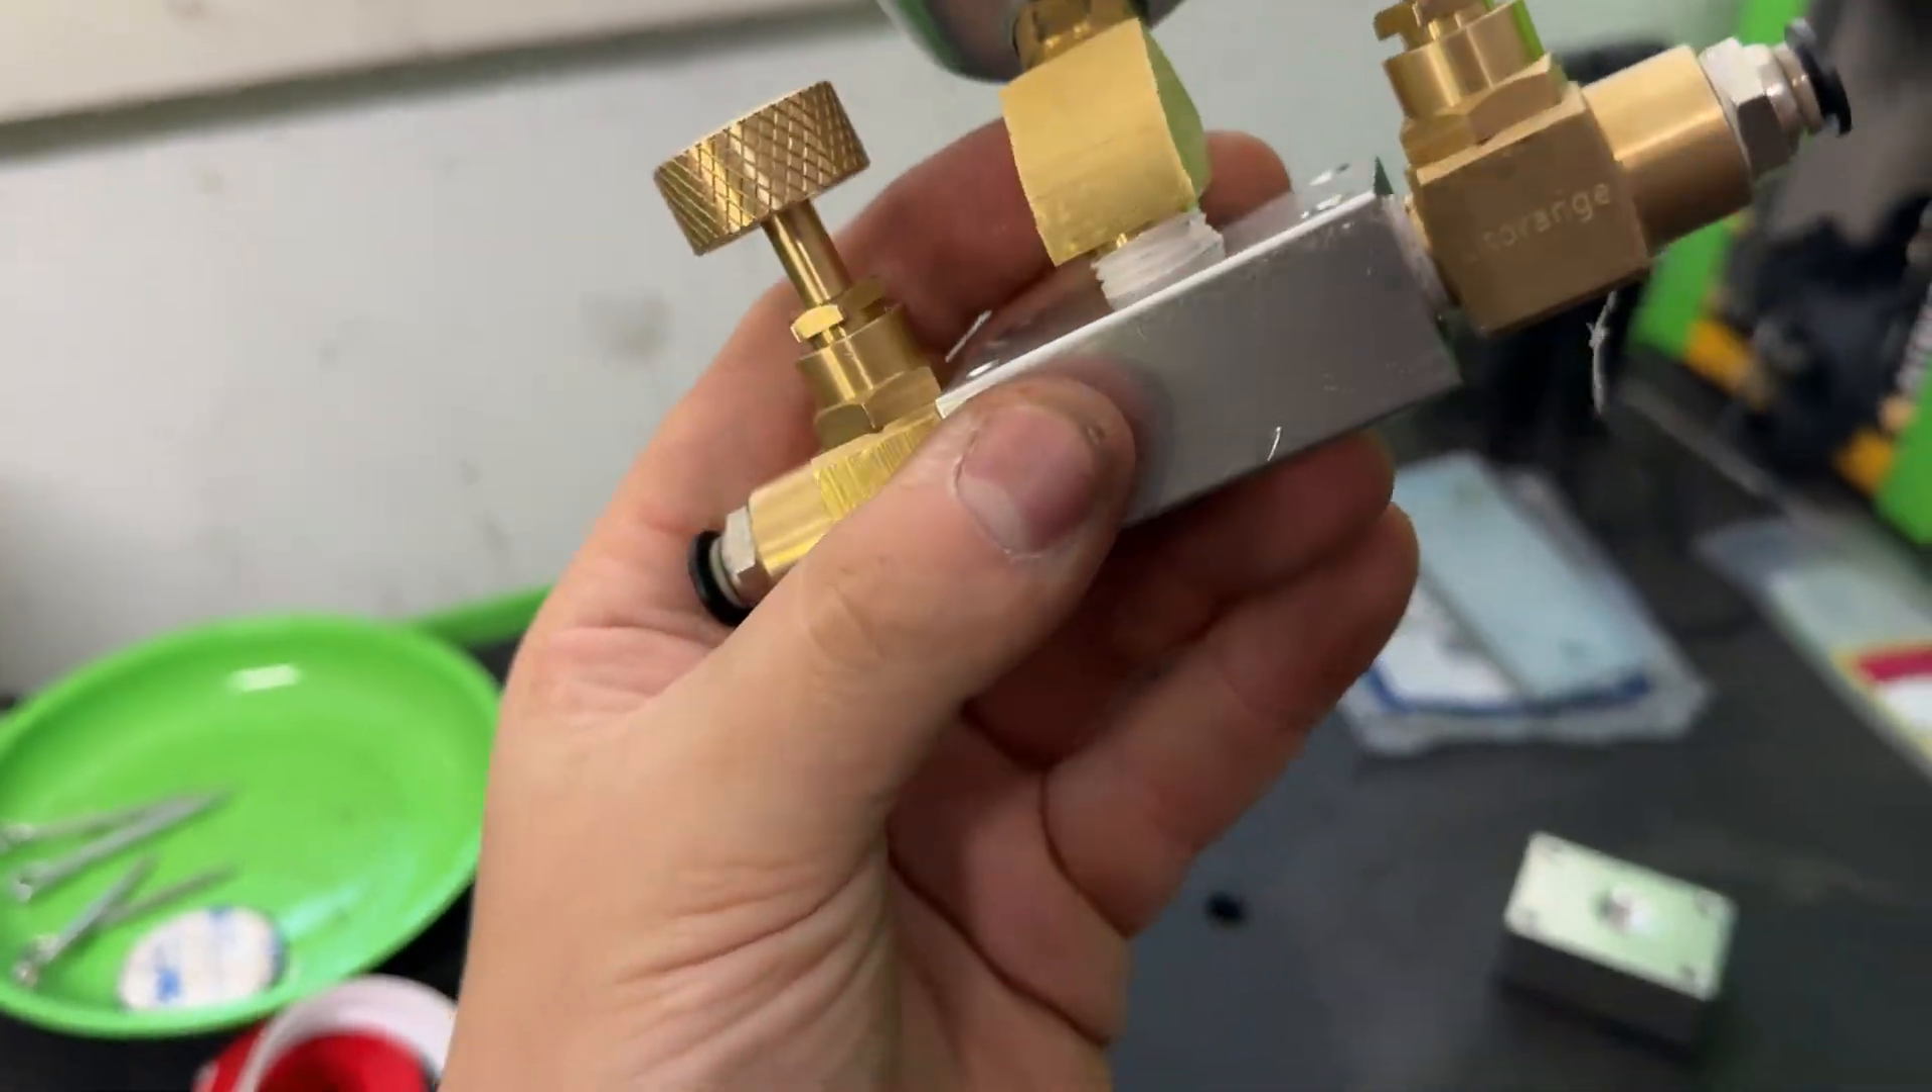I went ahead and put those fittings in off camera.